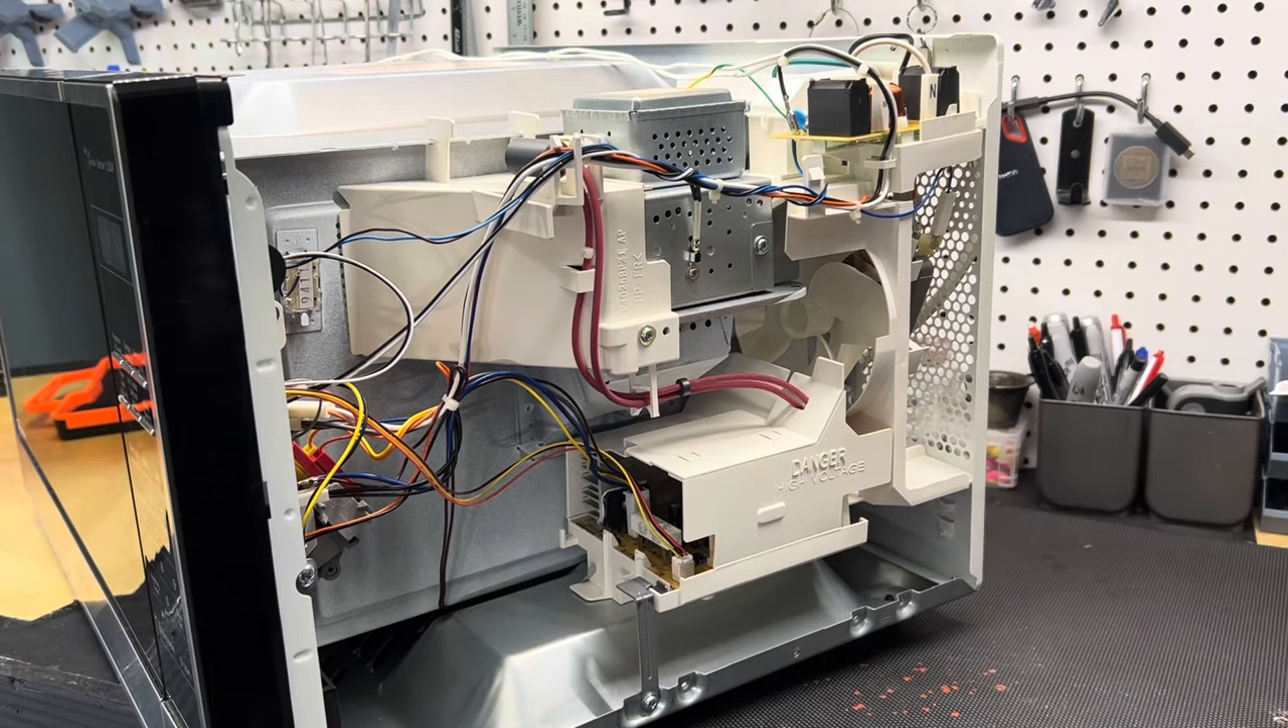With the cover taken off, we can now see all the glorious components that make the microwave work.